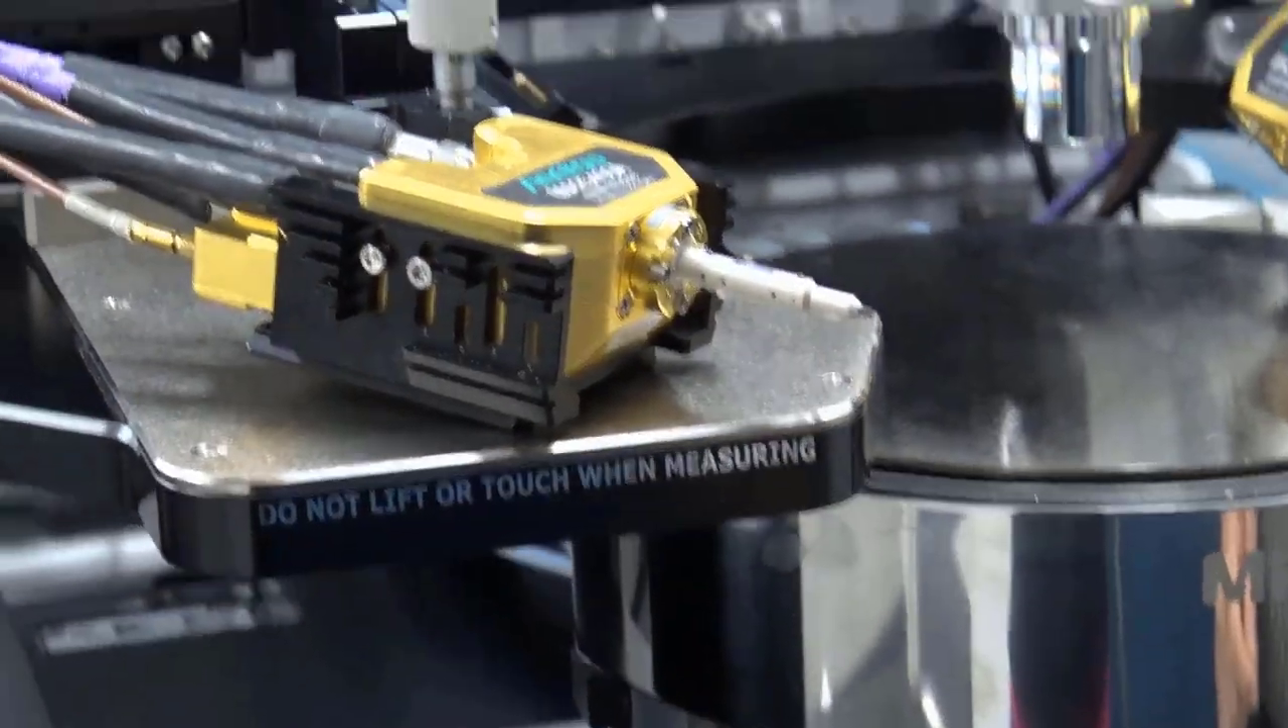And so now we have our probe mounted onto the module.